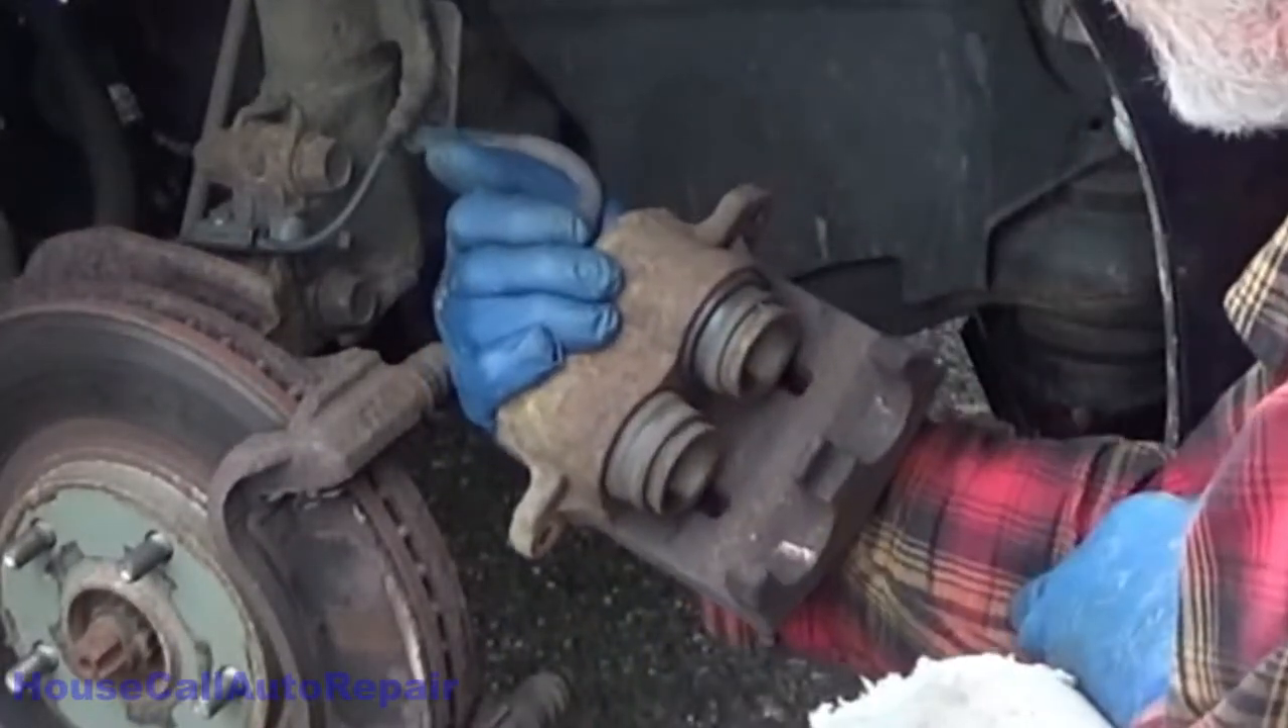Those pistons are way, way, way, way out.